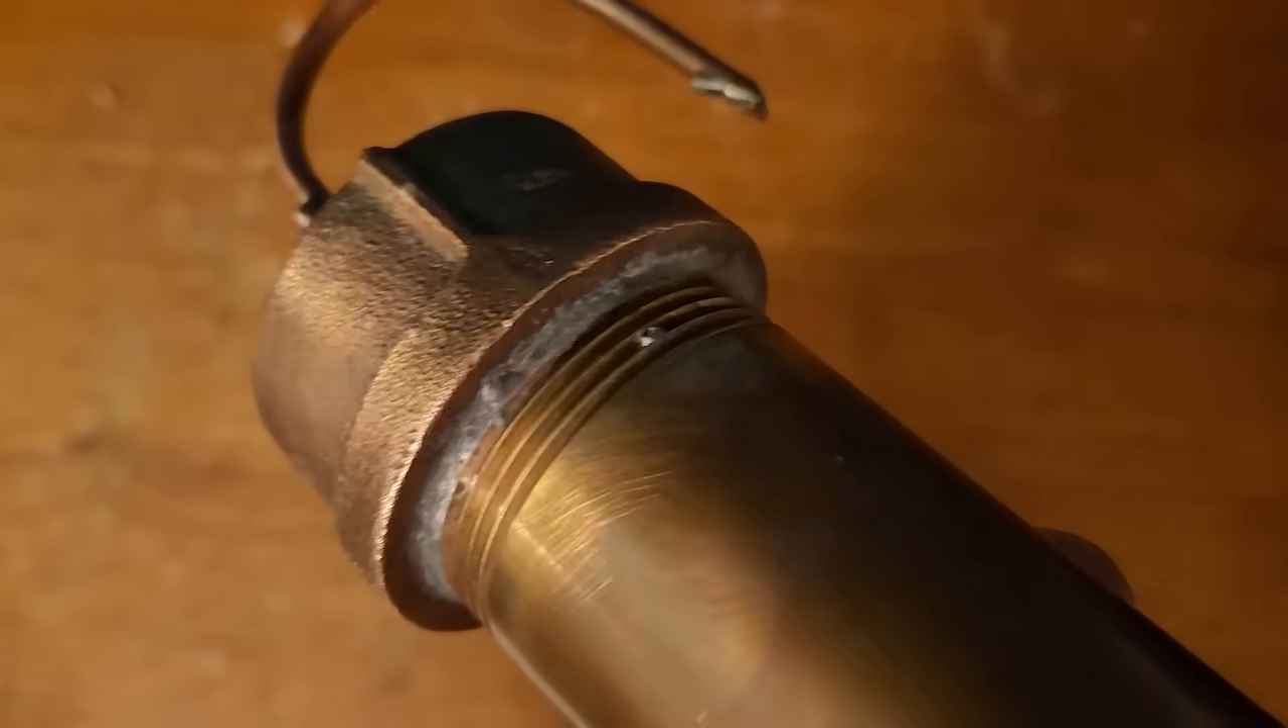The edges of the fittings are soldered up to seal them.